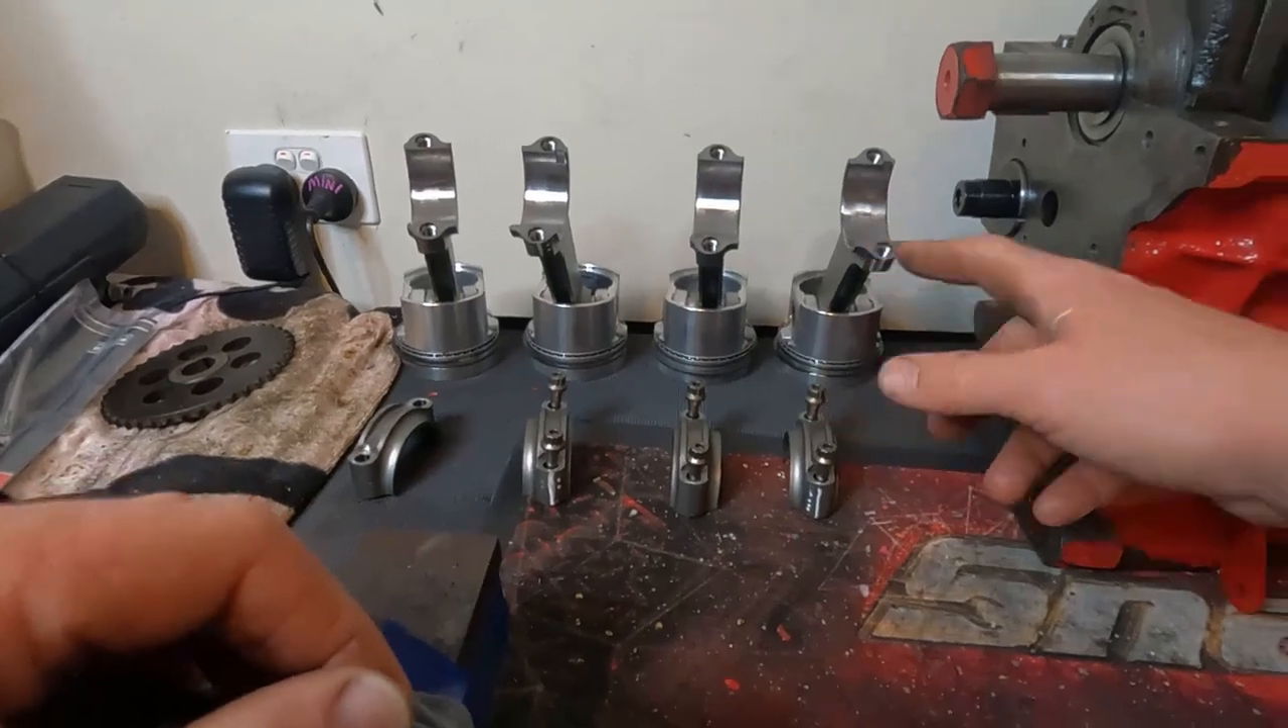So now we have all the pistons assembled to the conrods.